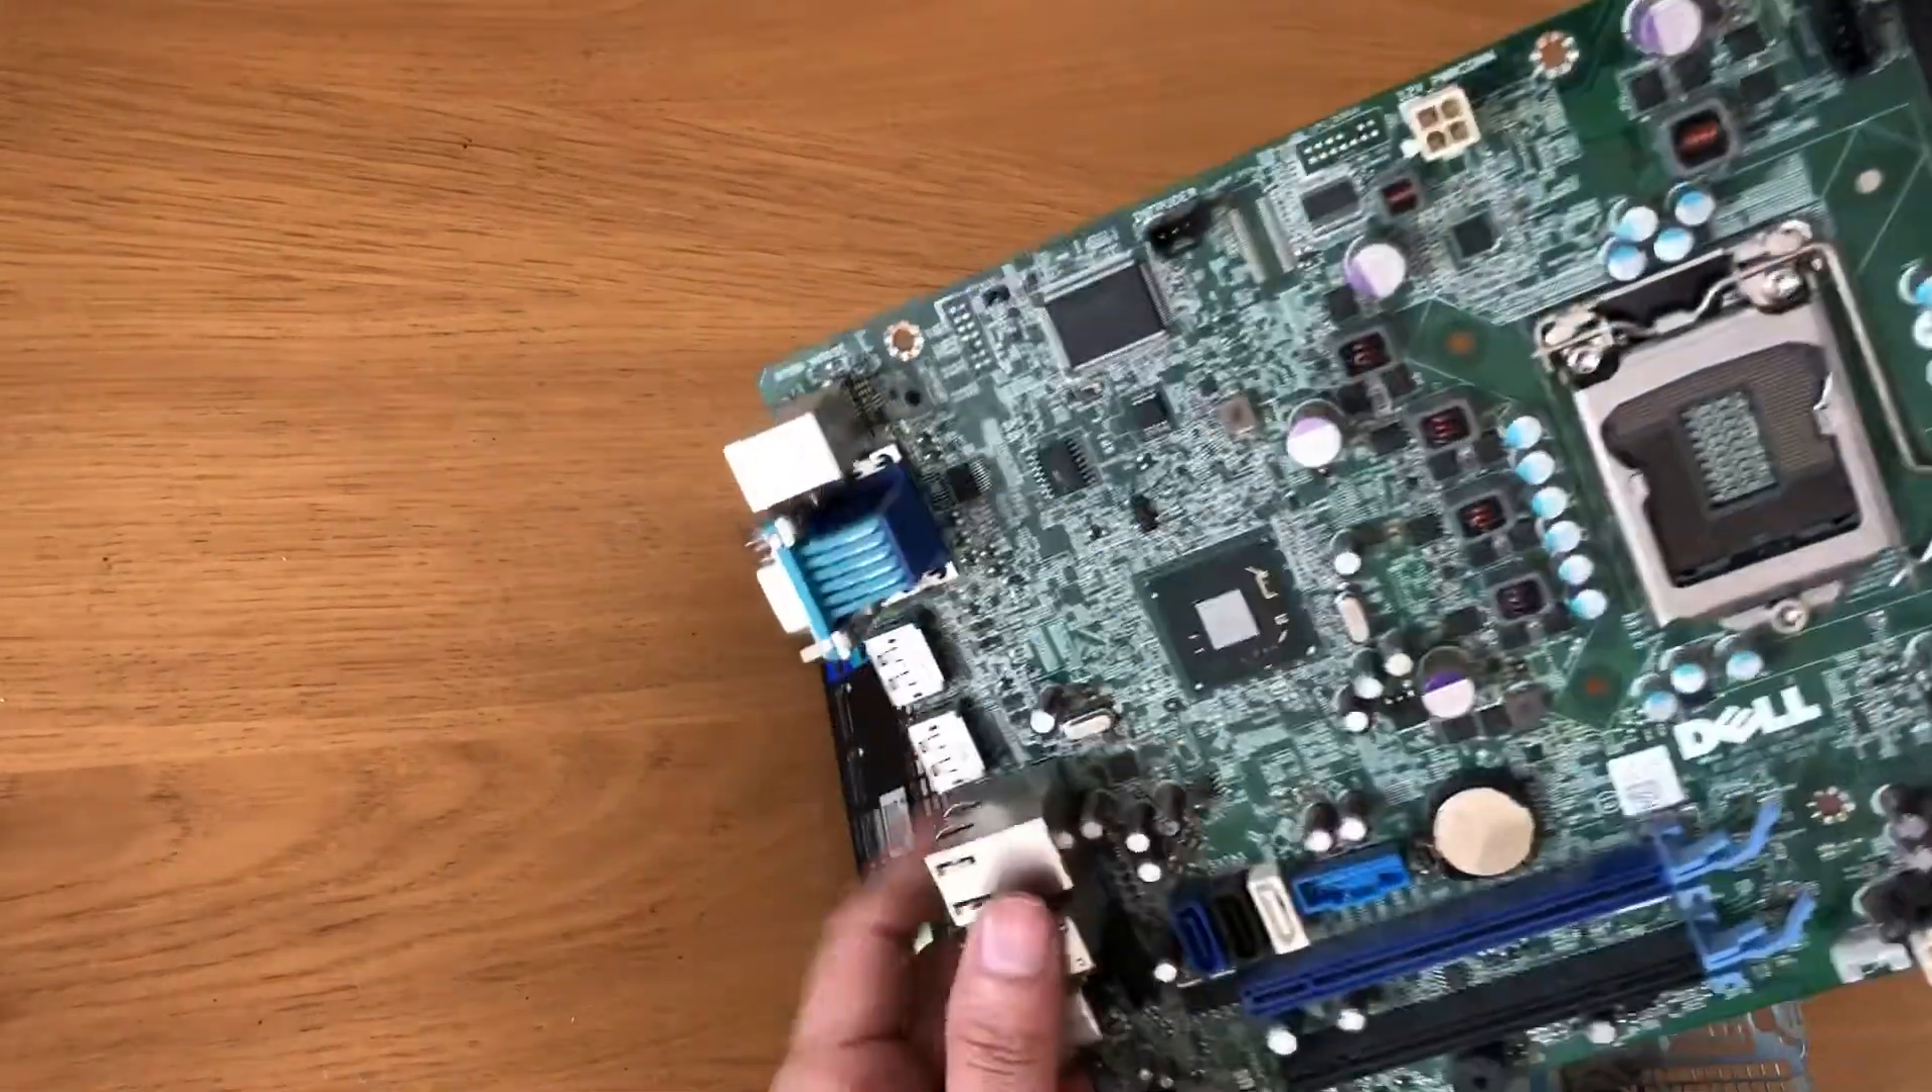There you go, the motherboard is out.